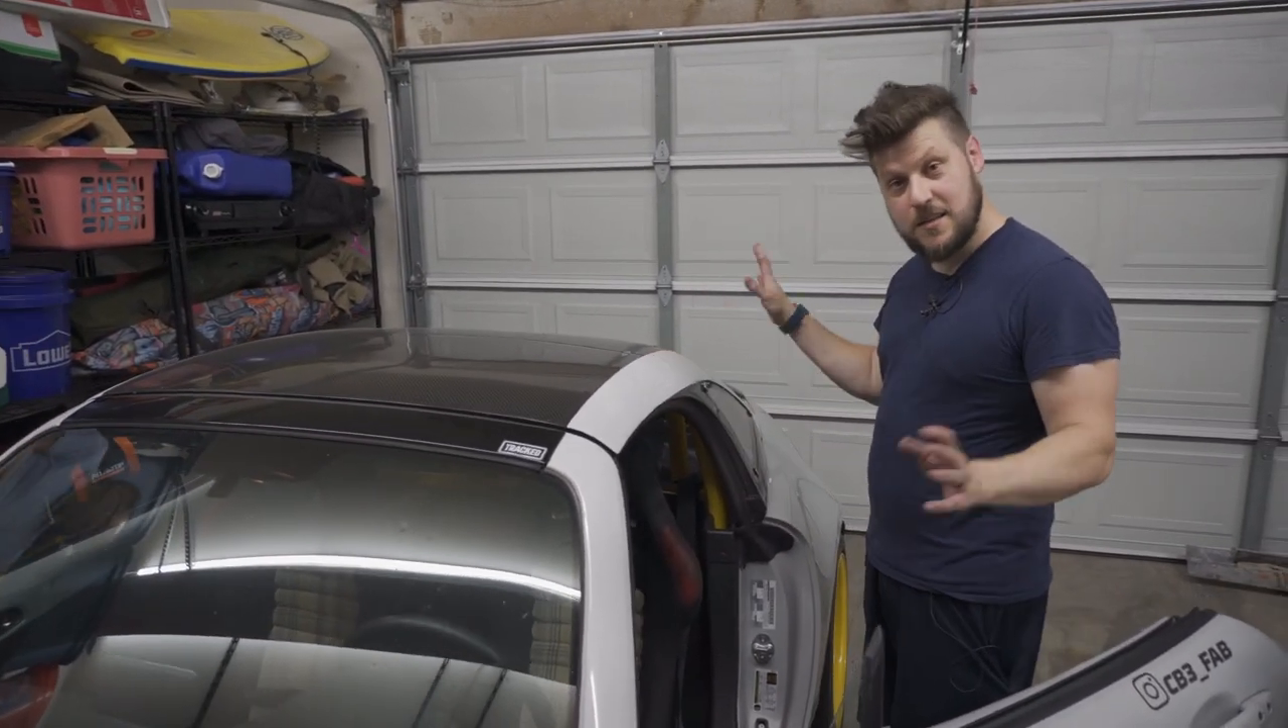You can see the top is back on.